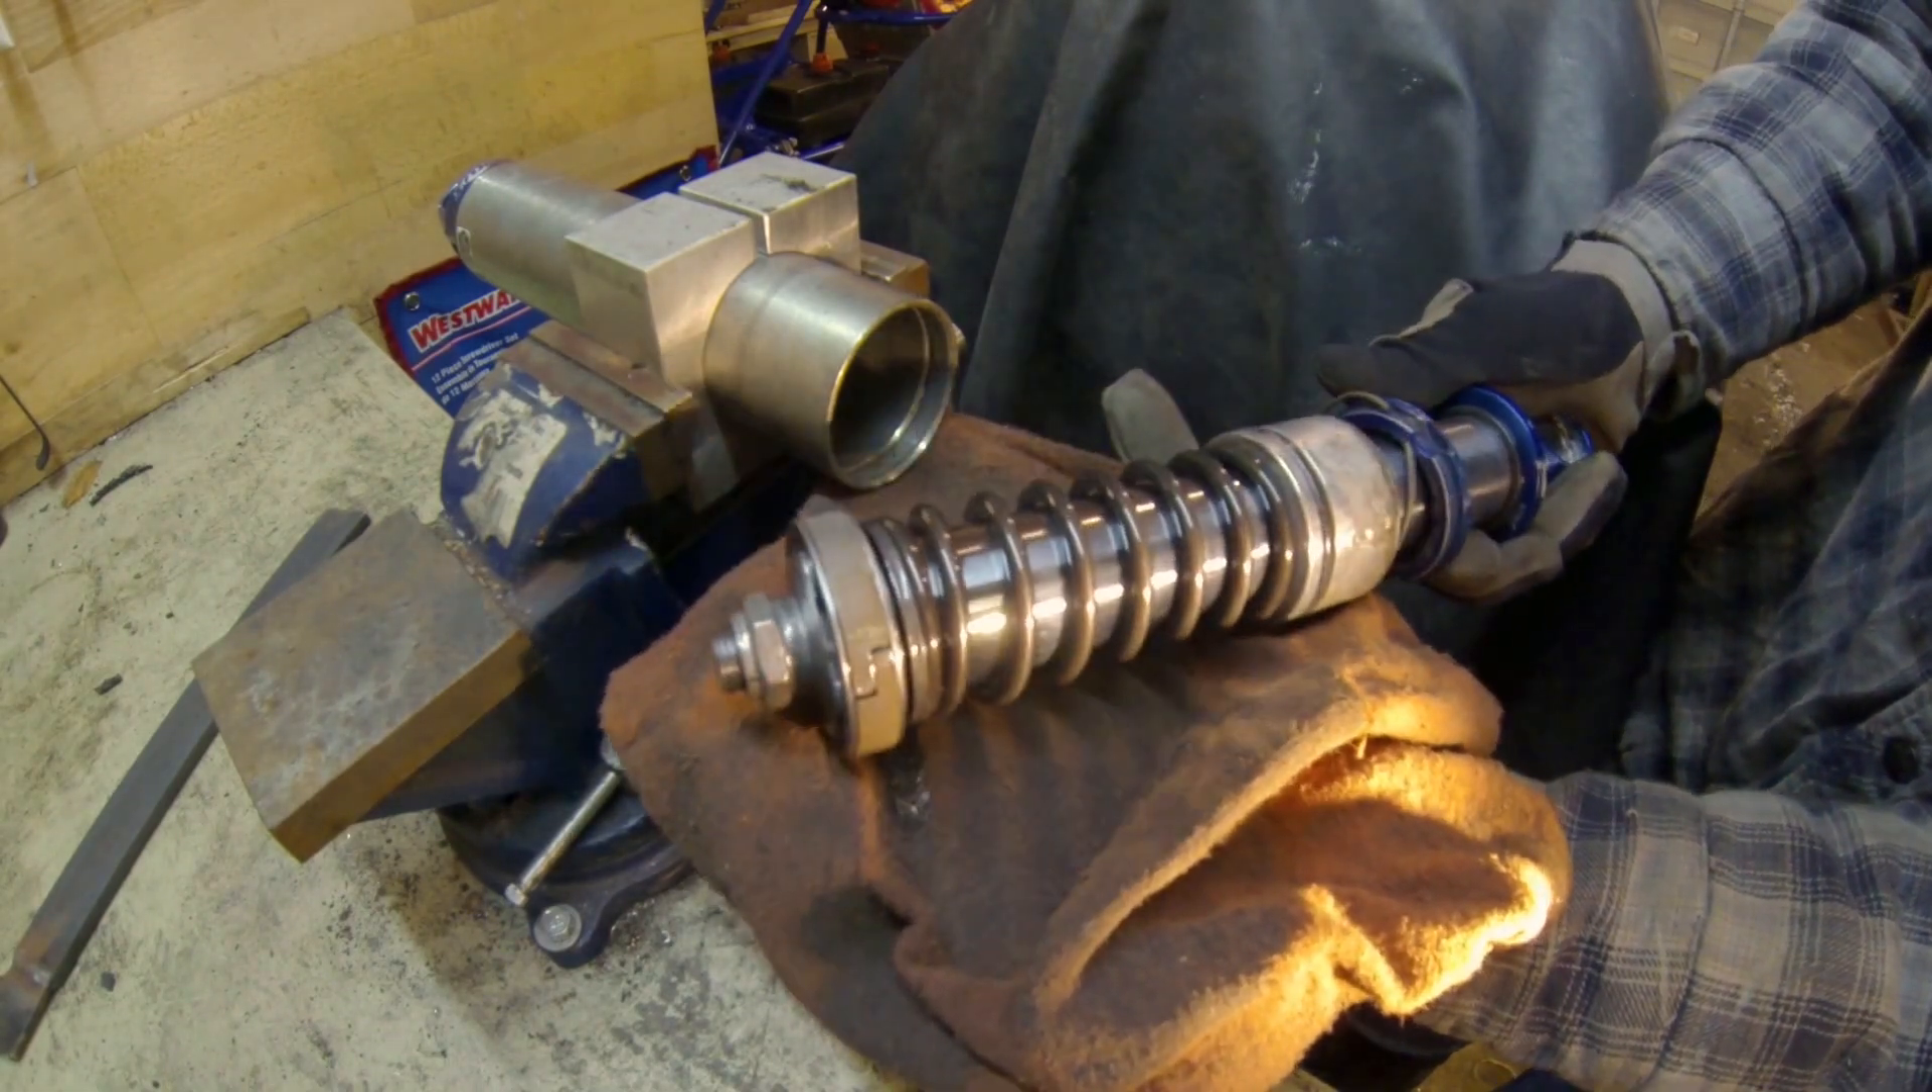We've uh successfully disassembled our fox 2 .0 air shock.